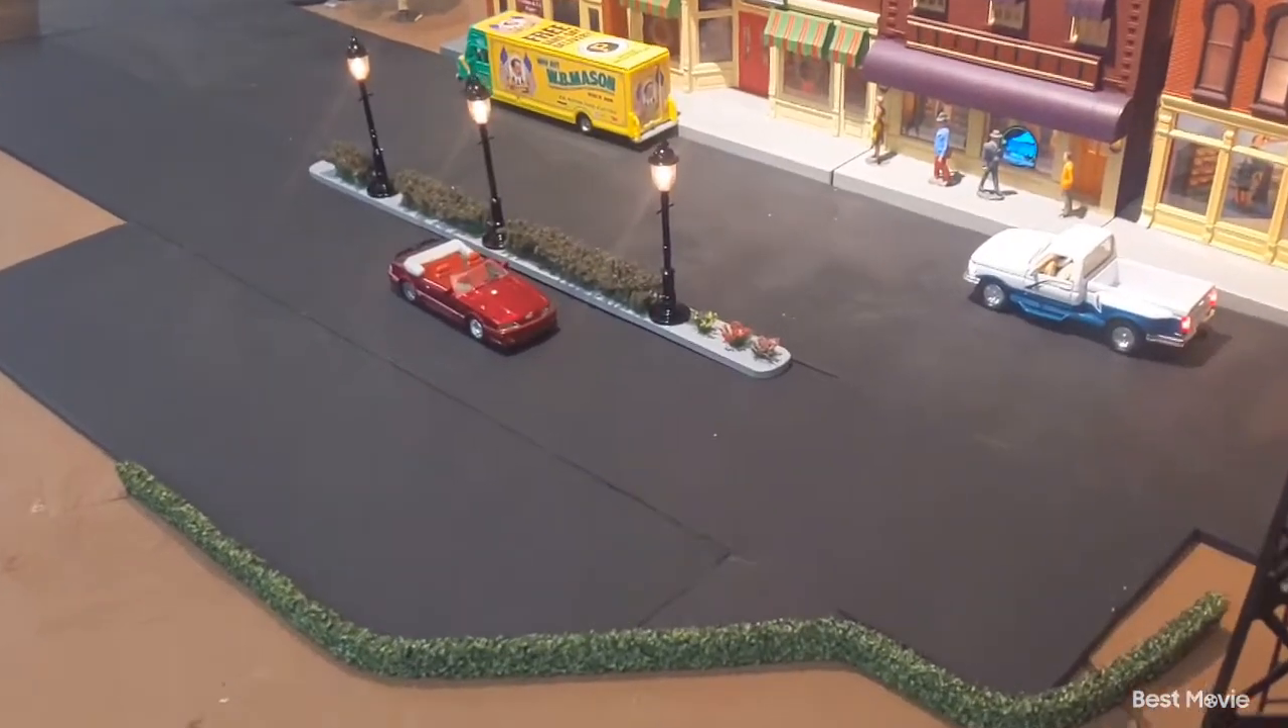I put the landscaping in and I put a couple flowers on the end of it.